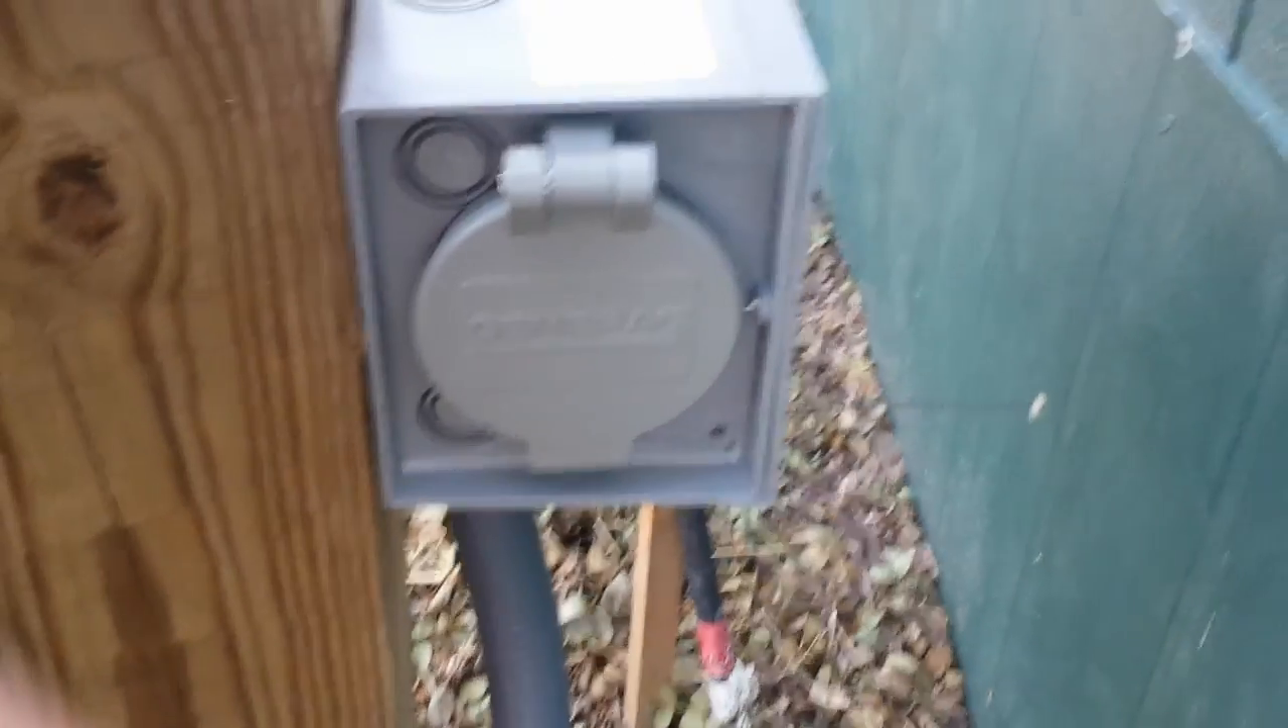We've got our inlet box in here installed right here.